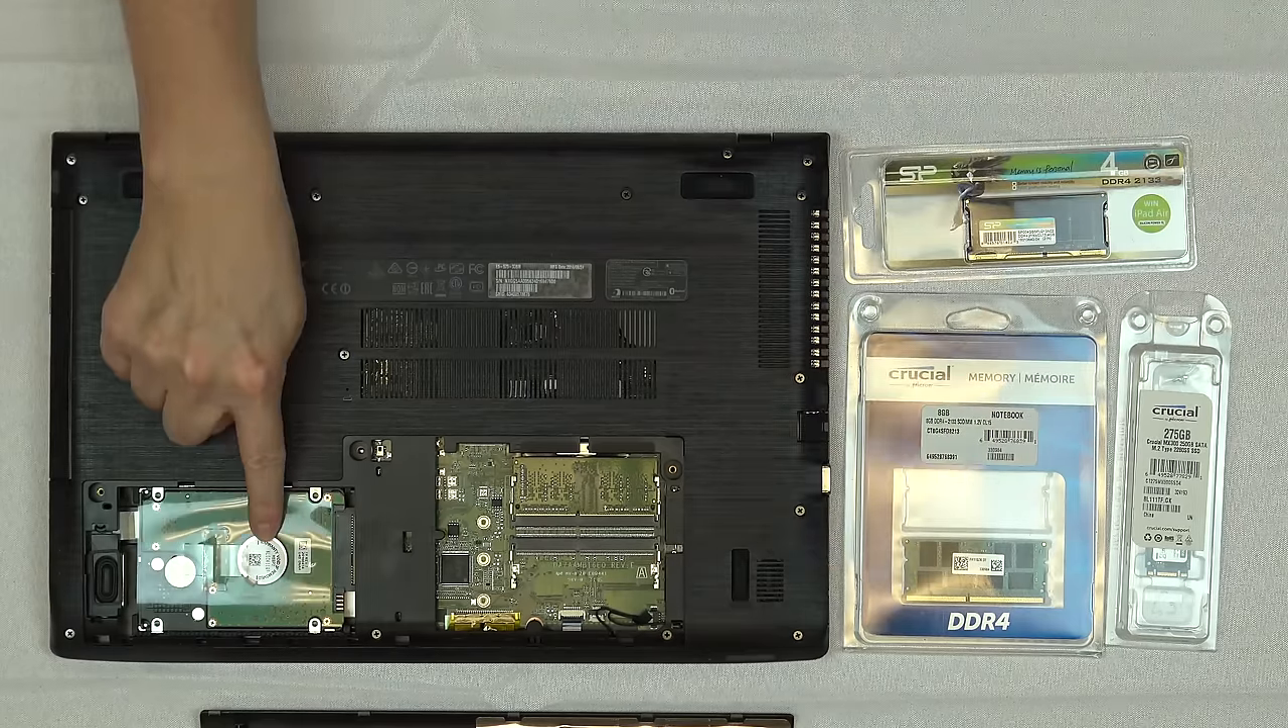This is the existing four gigabytes of system RAM provided with the computer. There is an empty slot we're going to install more RAM into.